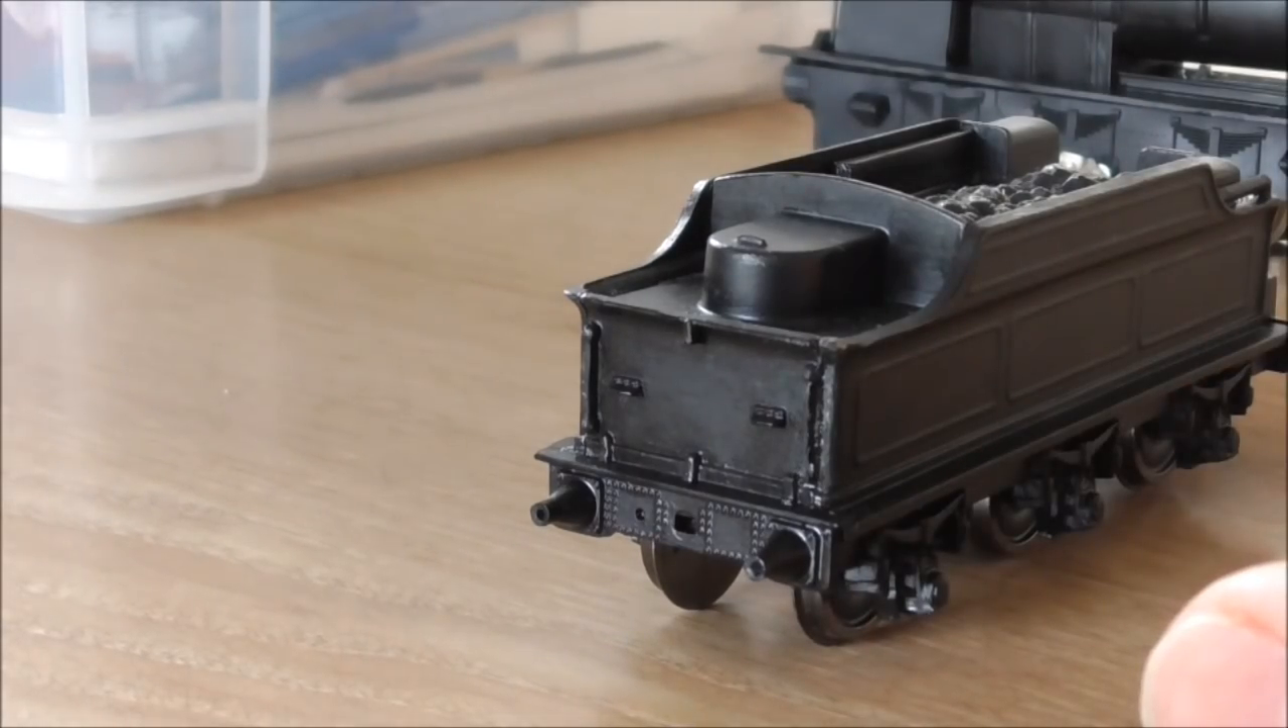The buffer beam has gone on well as well.